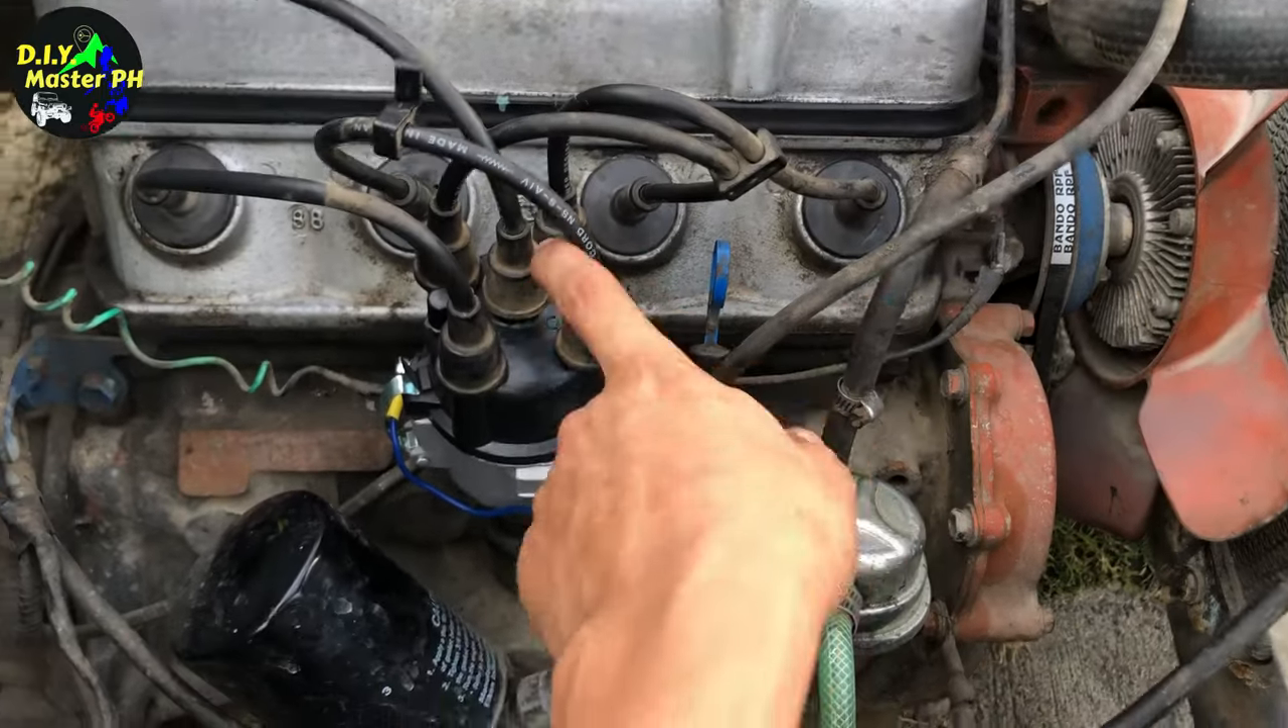Pati yung high tension wires, okay na. Naikabit na natin.